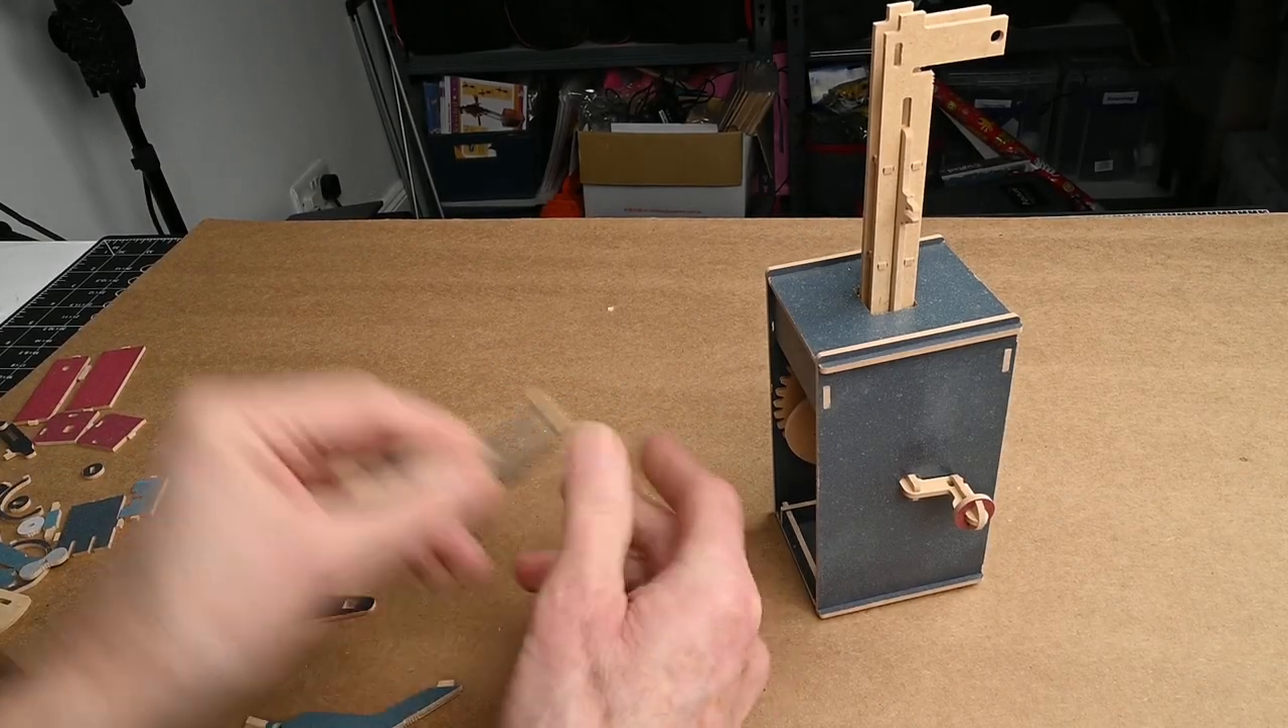So that's the box made.